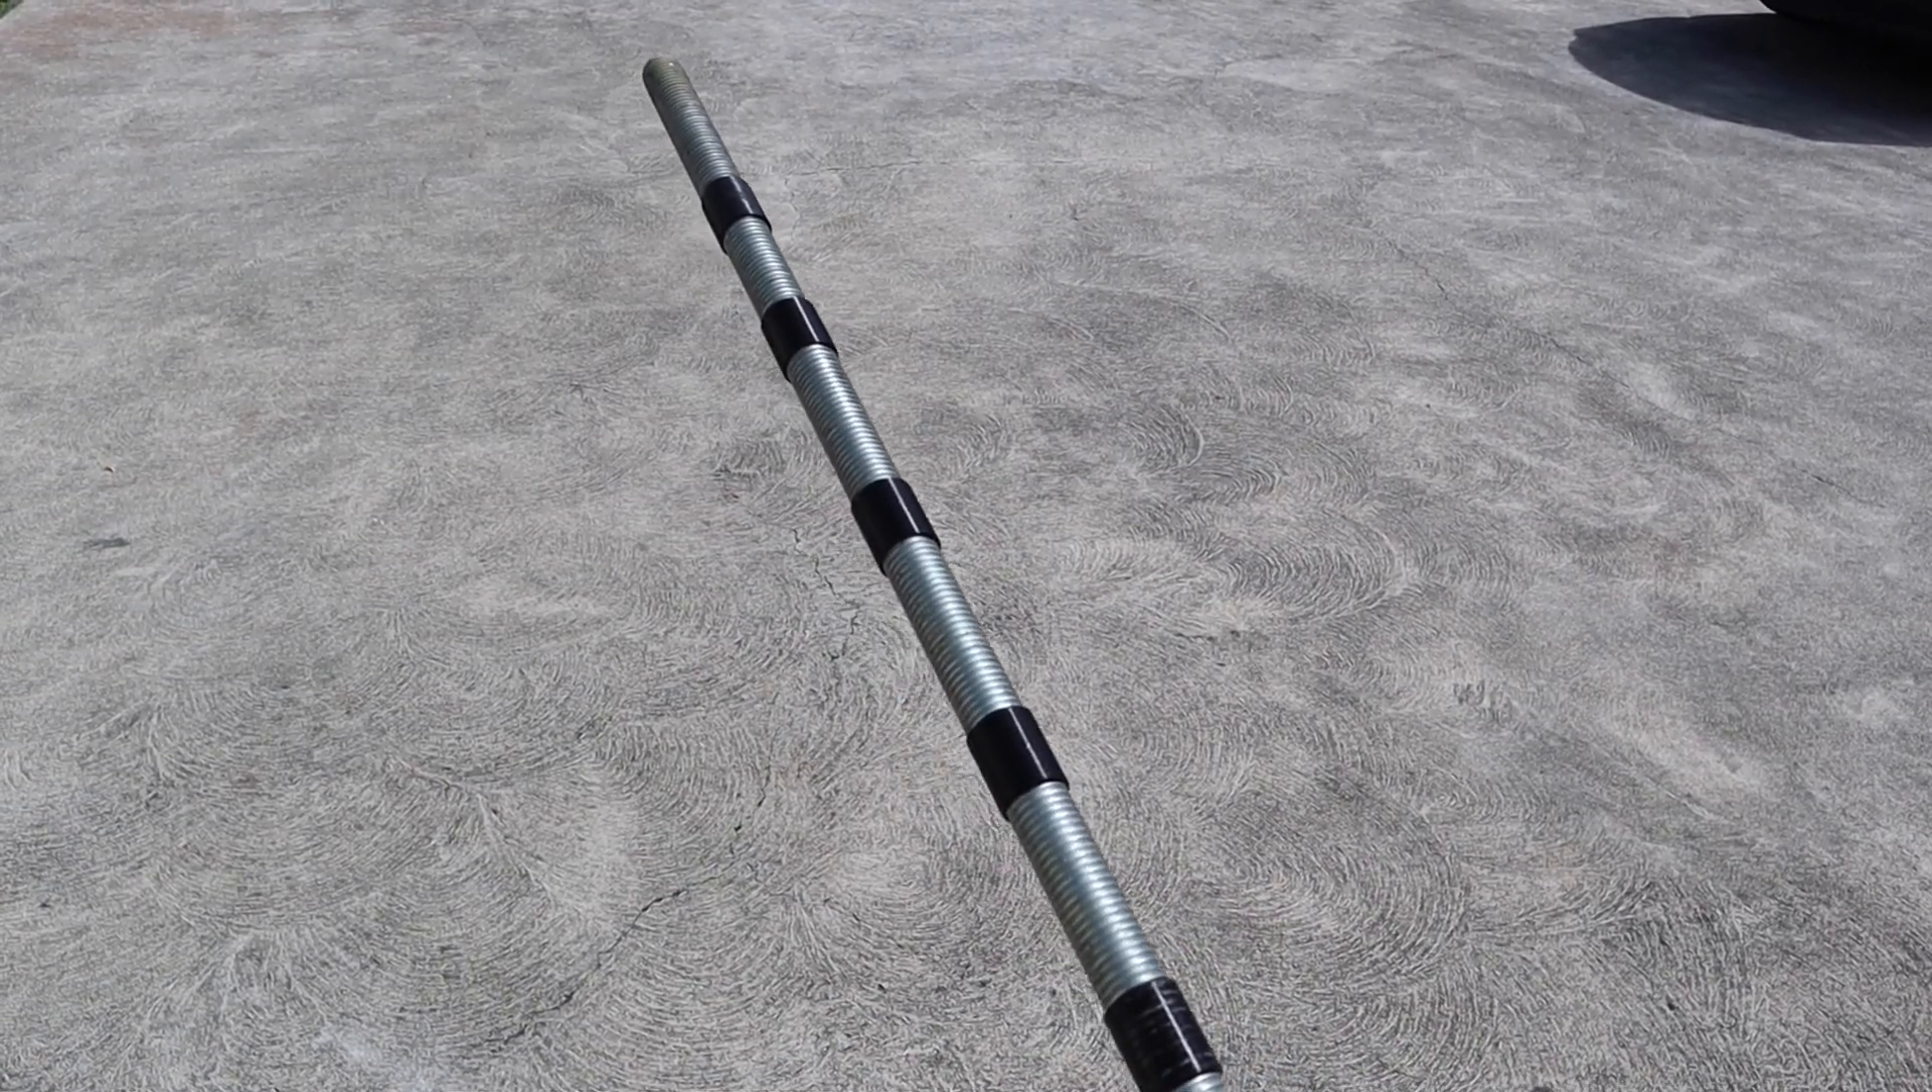We're going to thread a bunch of these on and get this pipe on and get ready for the wheels. Just like that all the spacers are neatly on the rod.